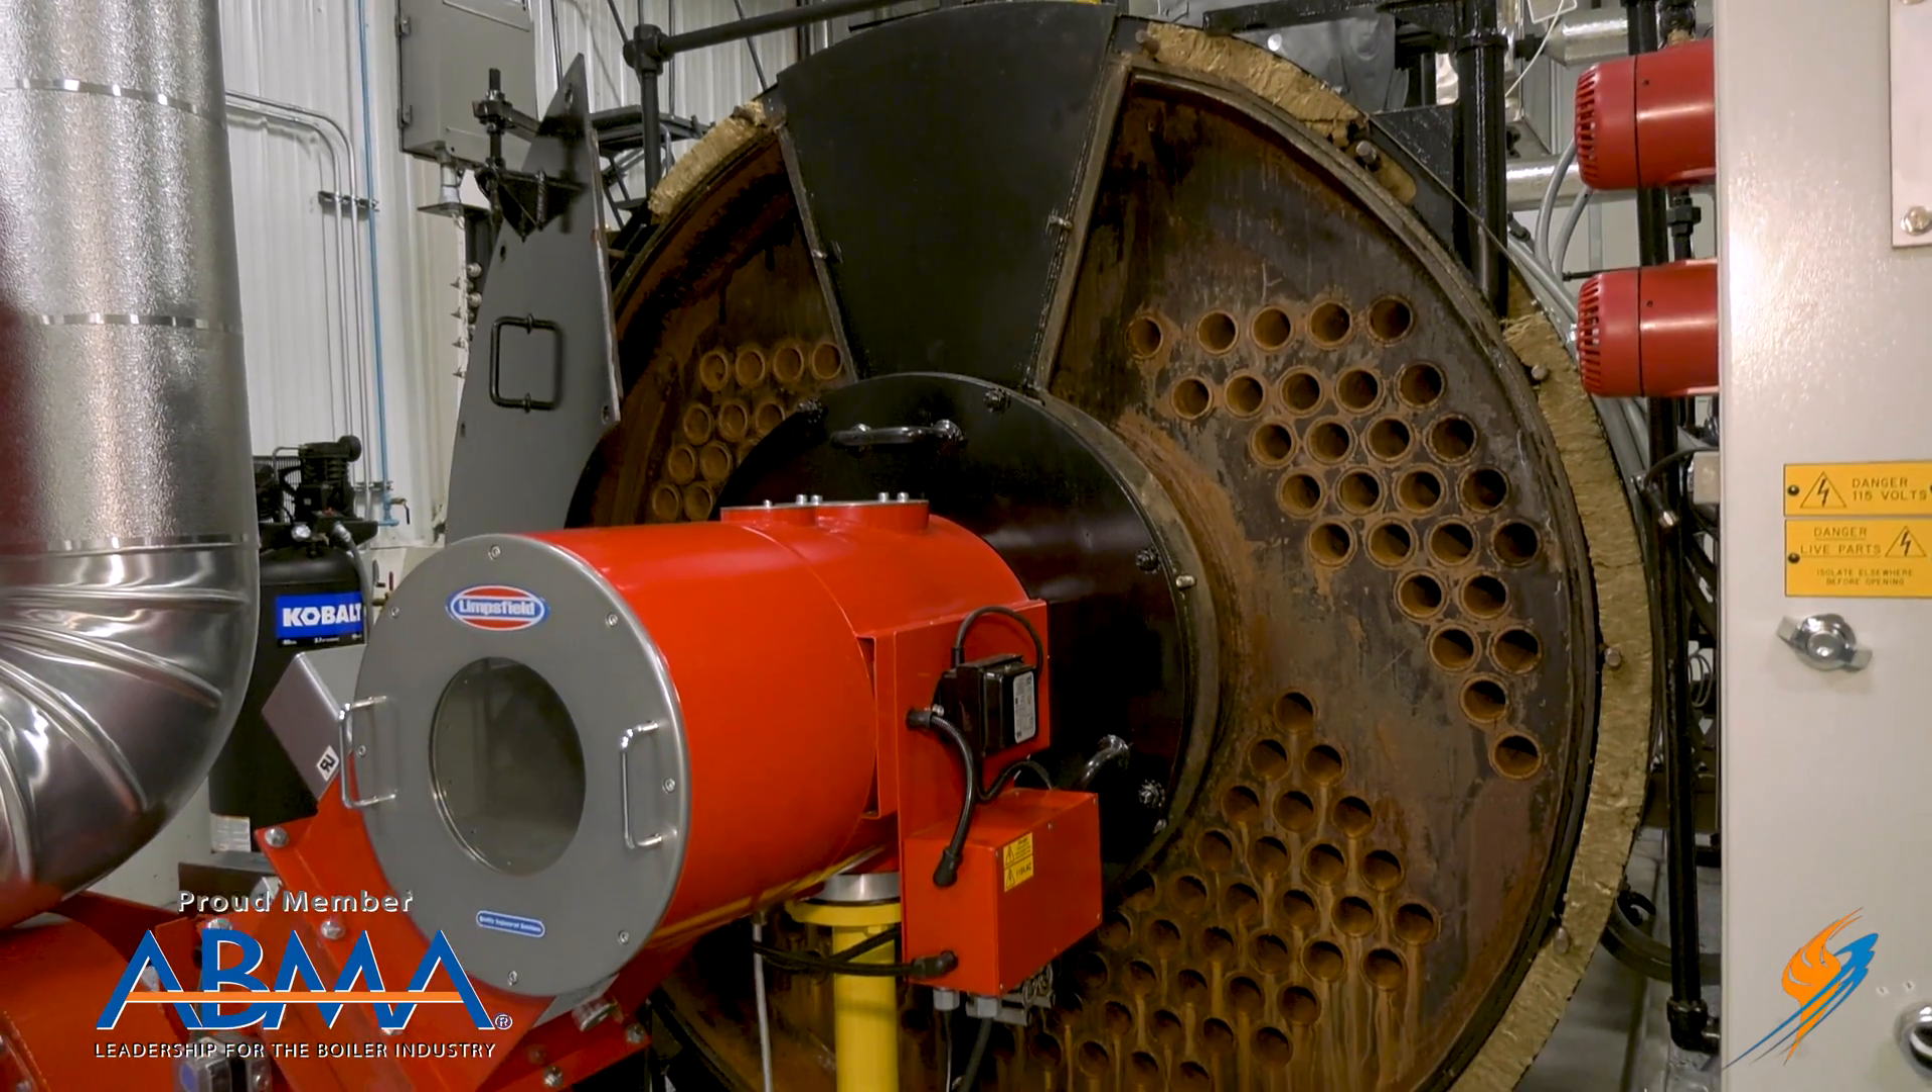Here we've pulled the front doors of the boiler so that we can look at the front tube sheet and the front tube ends.